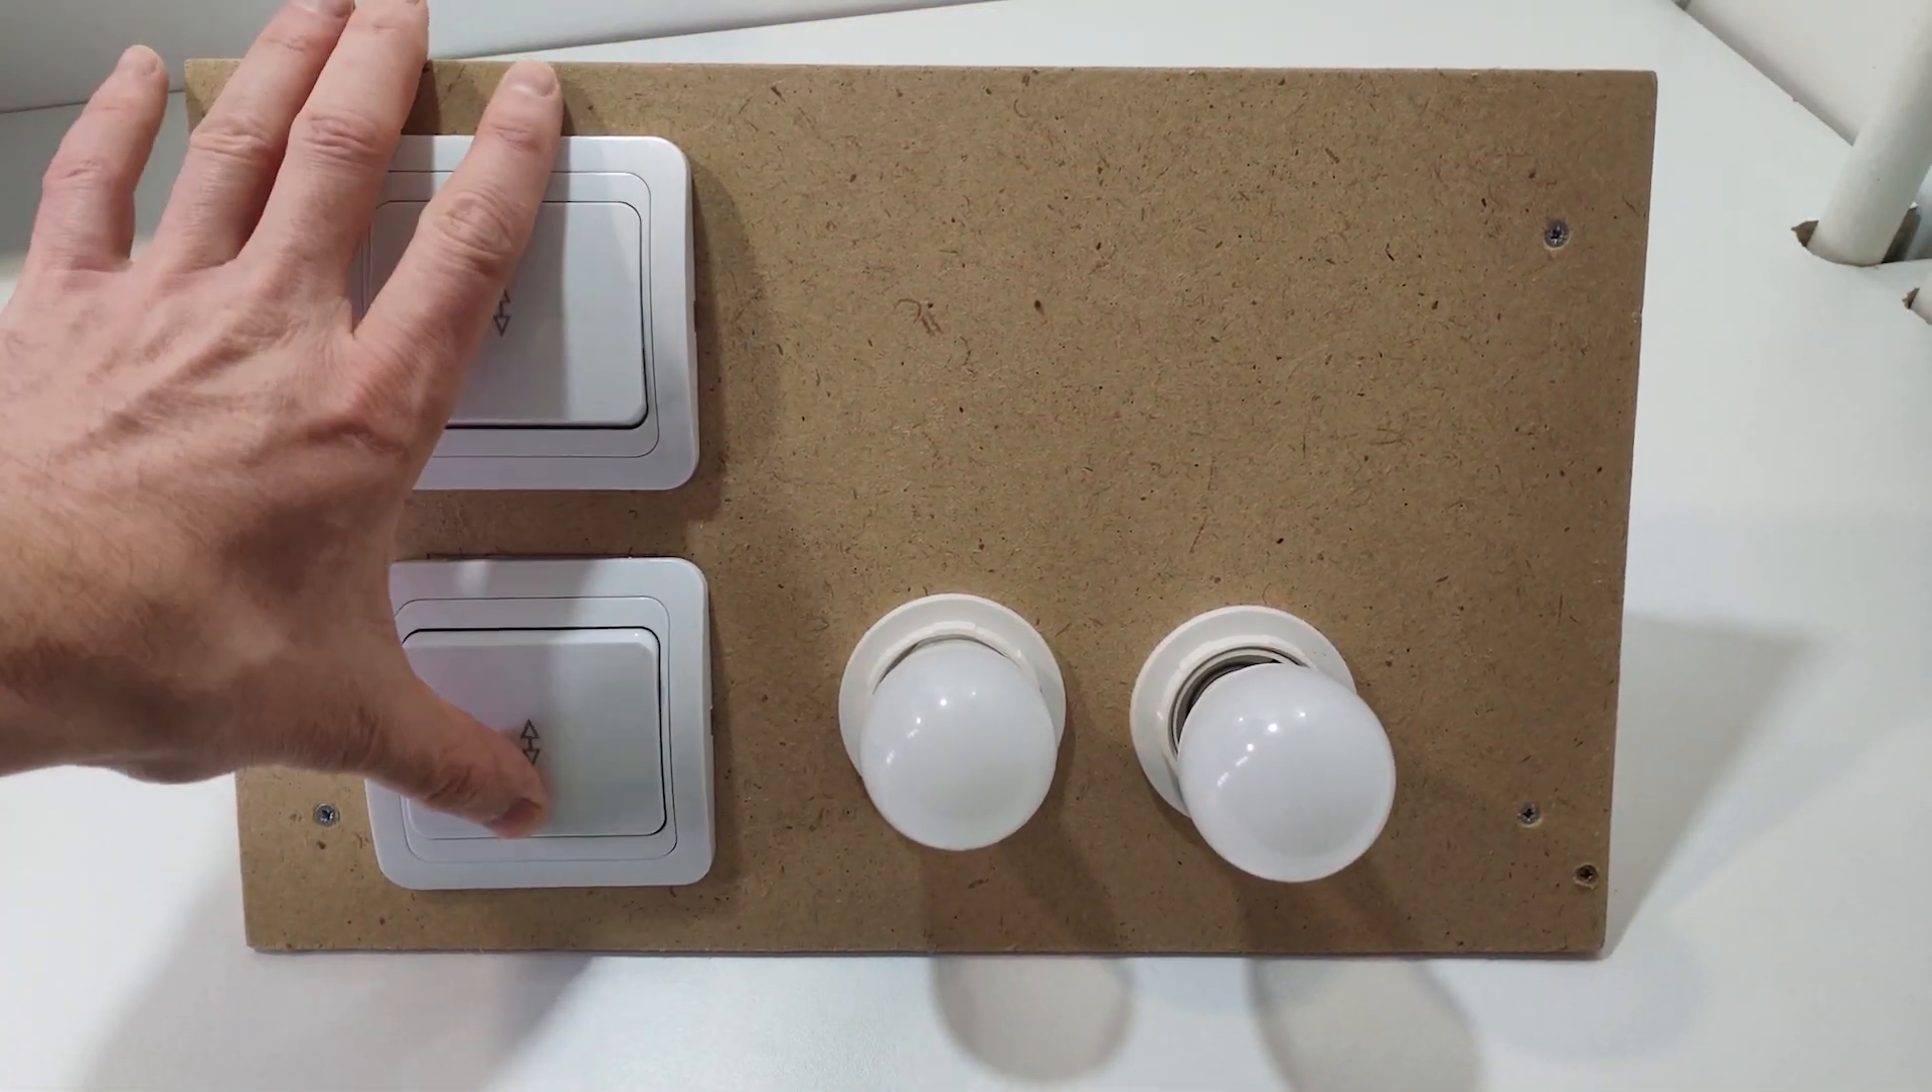Собрал вот такой вот стенд, установил два переключателя и два патрона с лампочками.